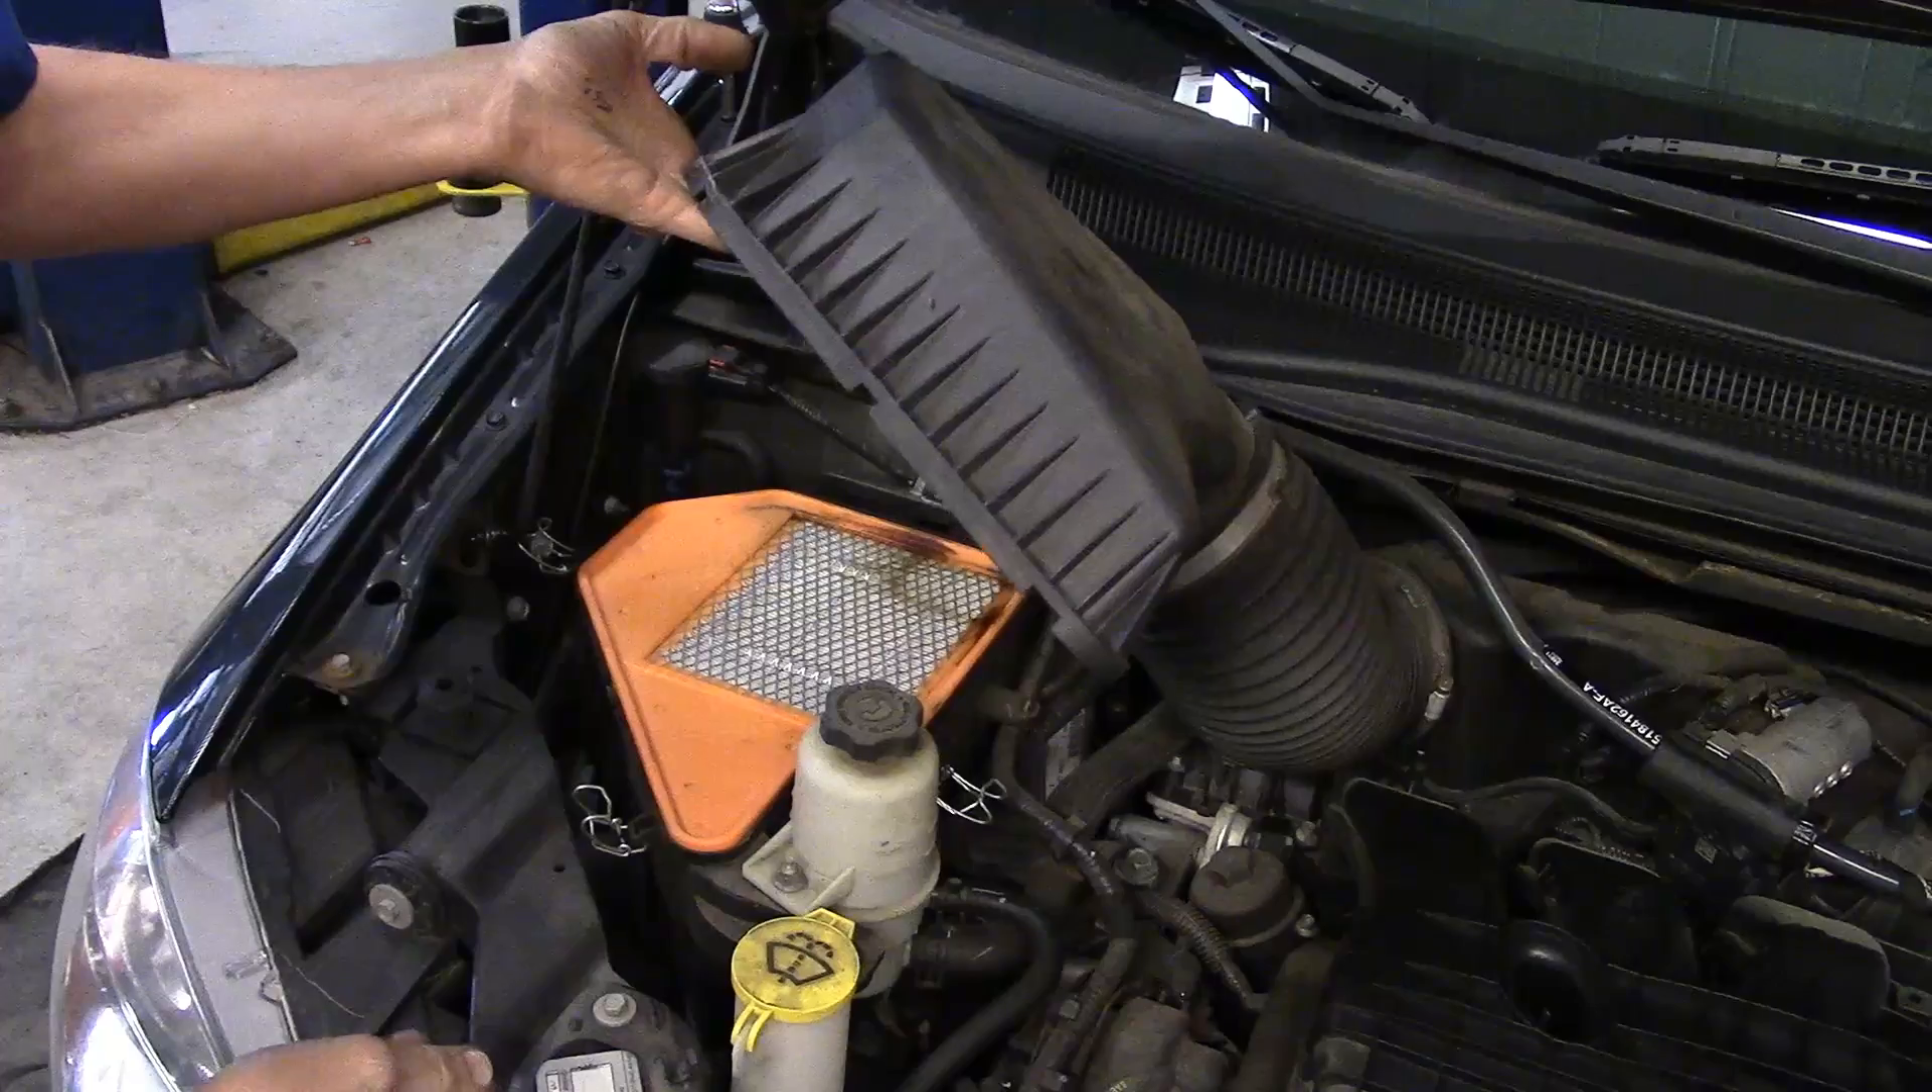Now we've got the air filter box upper portion off.